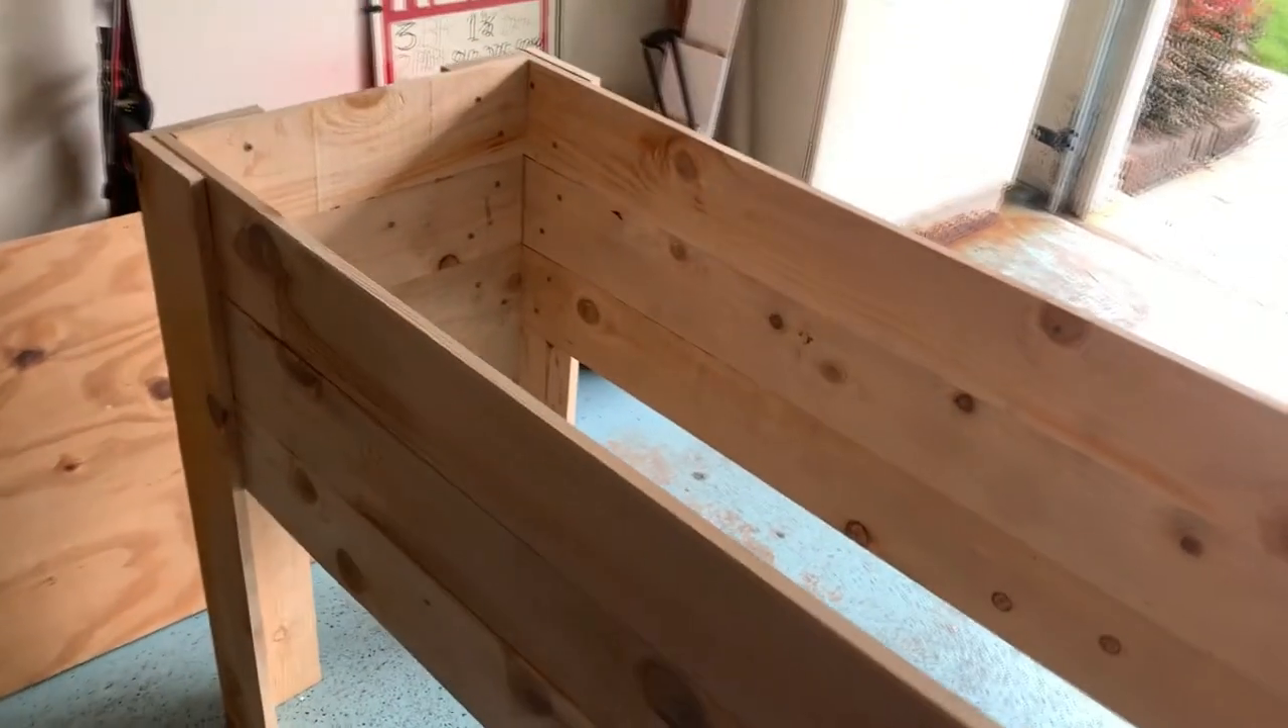Okay now we've assembled the box still missing the bottom but we used some glue and some nails or screws to secure all this and we're ready for the next step.